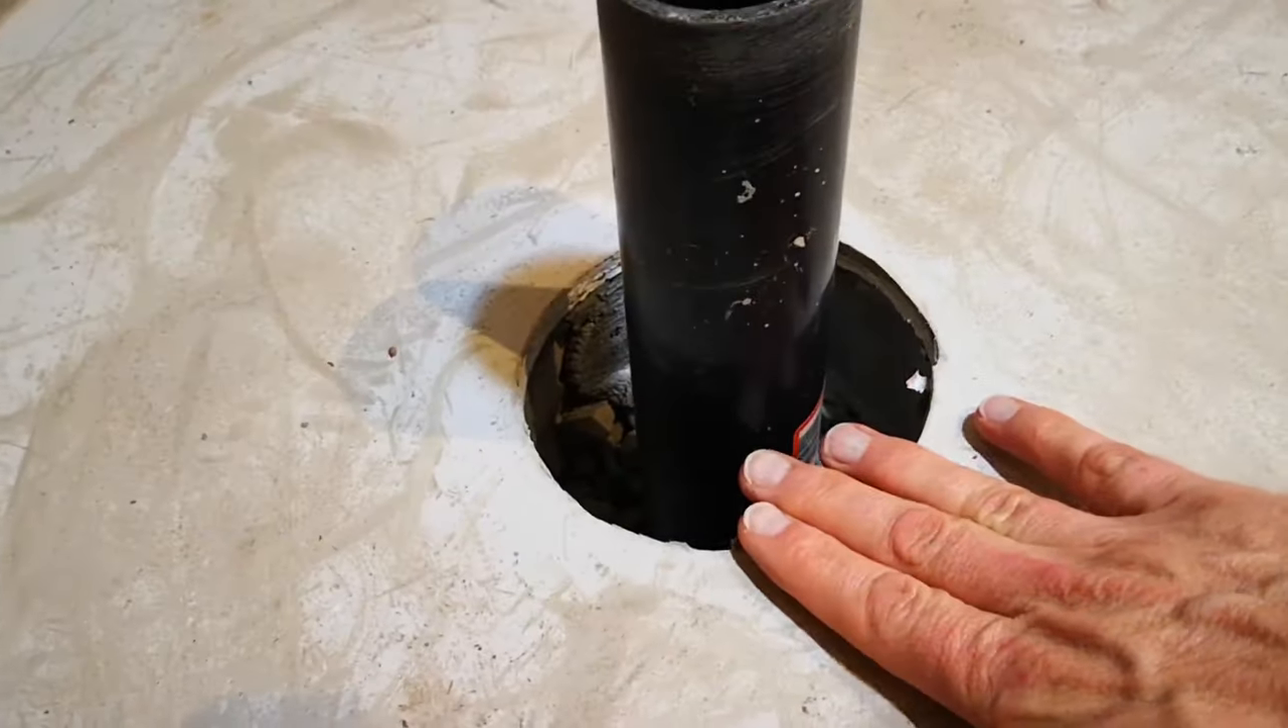This drain pipe is sticking up too high when it was installed.